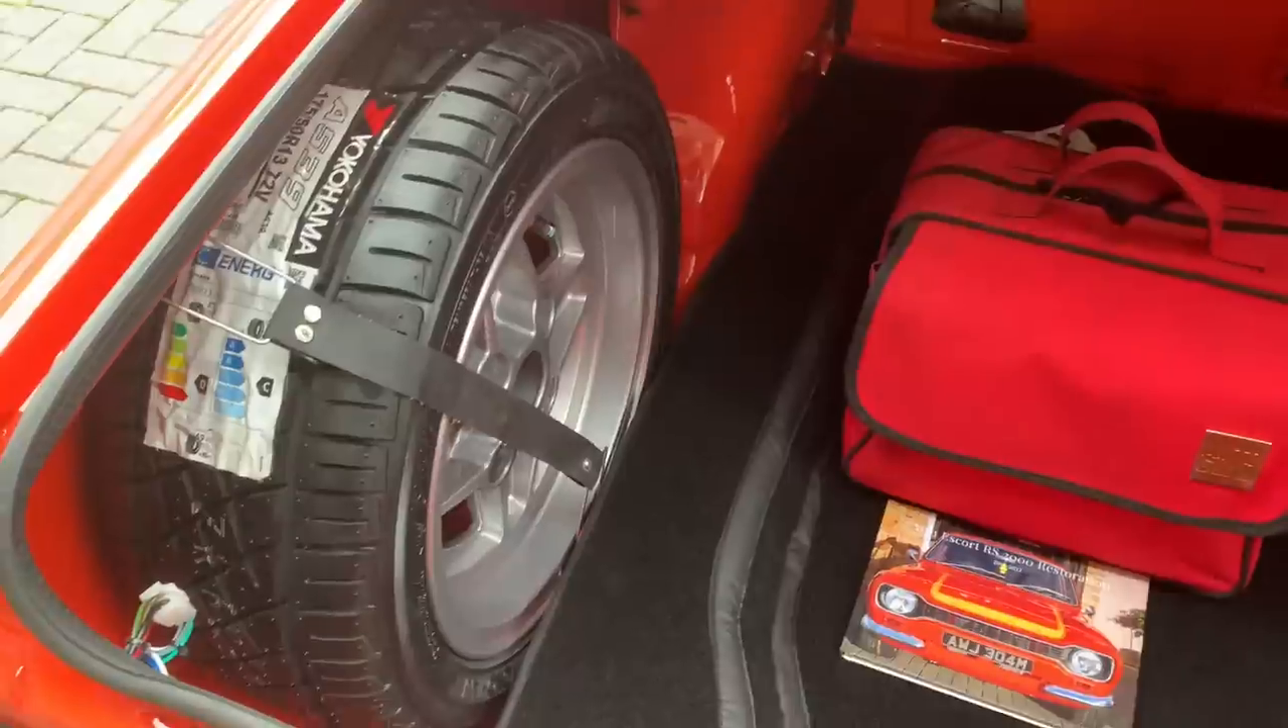Right we finally have our spare wheel in place I'm really really pleased with that fits really nice with the 175 tyre.